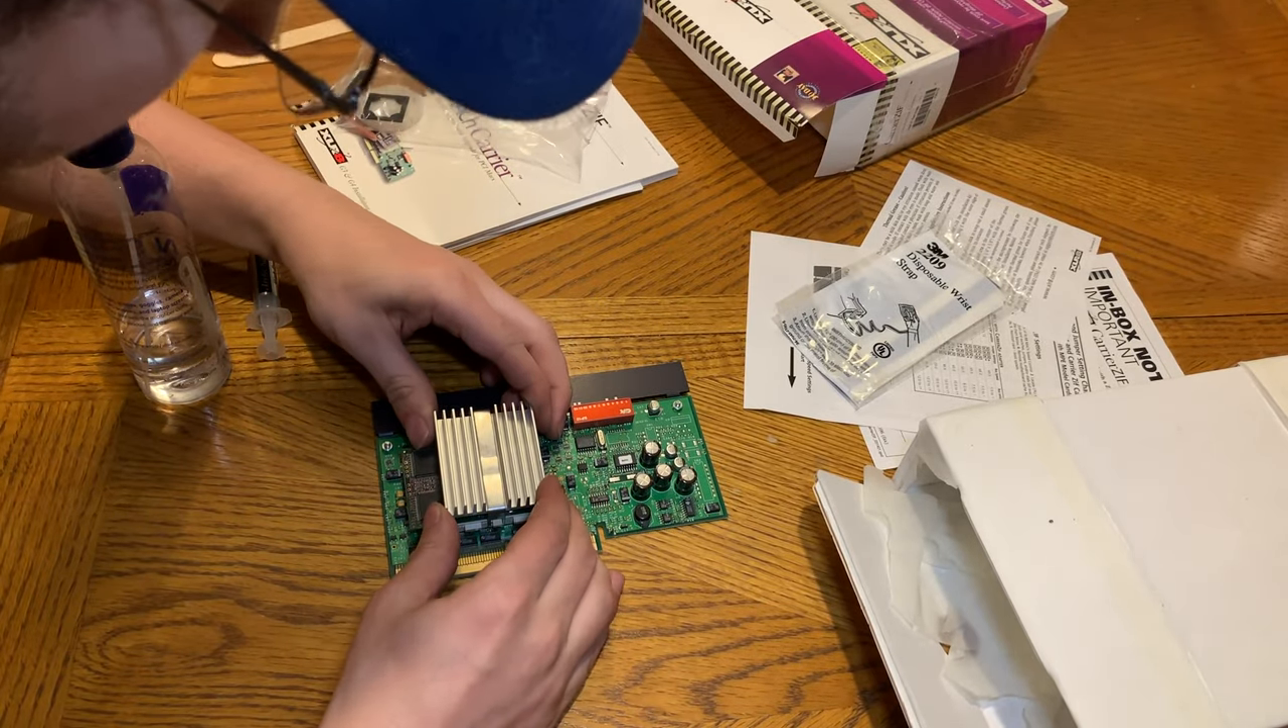Now we have the heat sink installed.